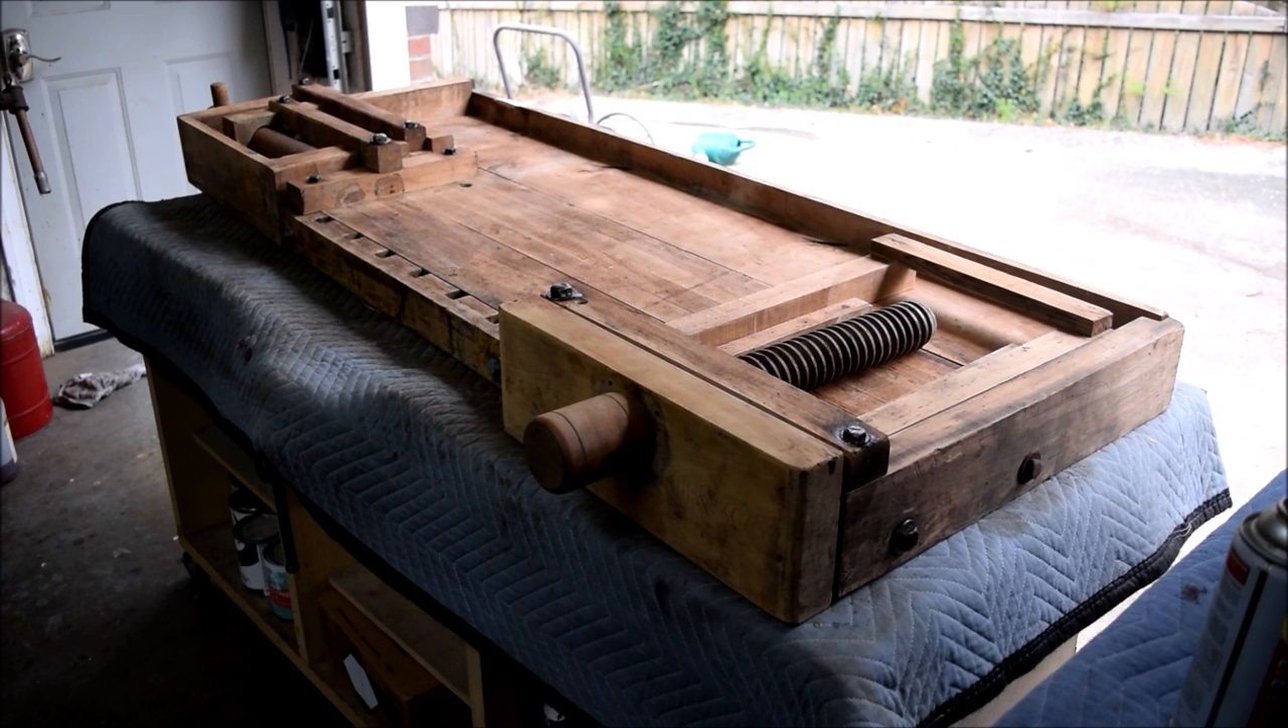Okay we've got both vices cleaned up and reassembled.